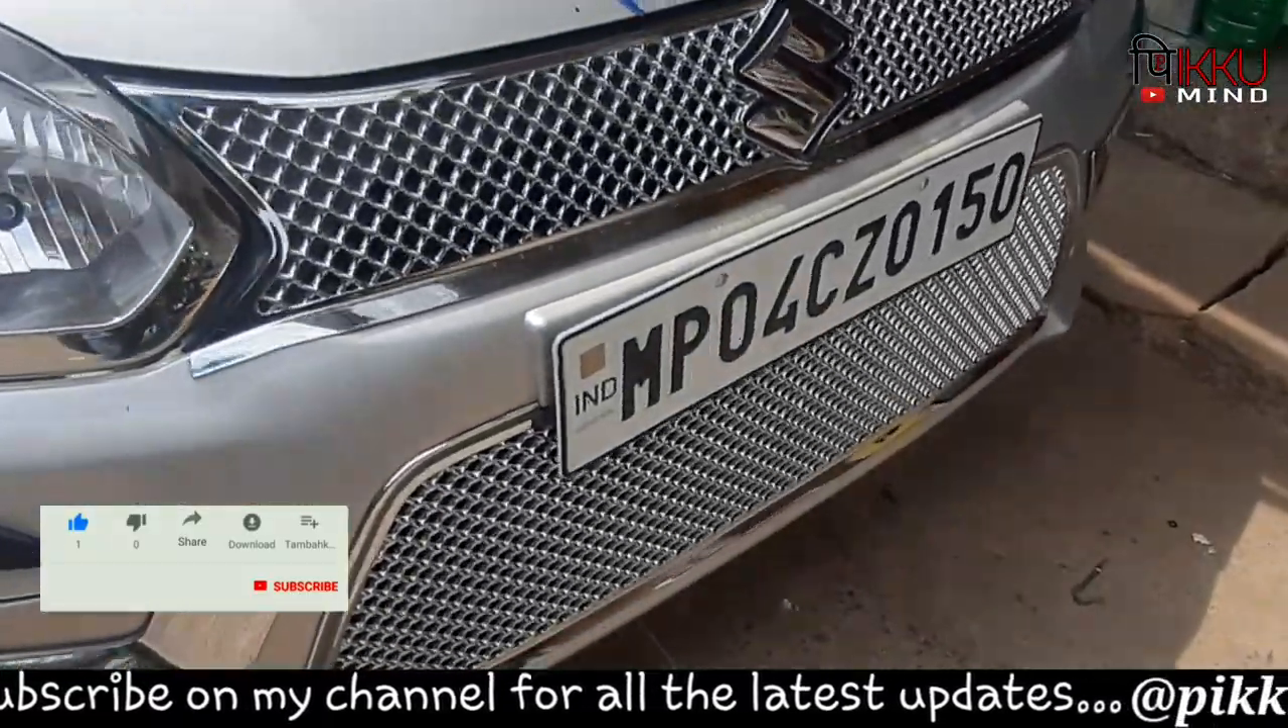अब हमारी गाड़ी में फ्रंट ग्रिल इंस्टॉल हो चुकी है।